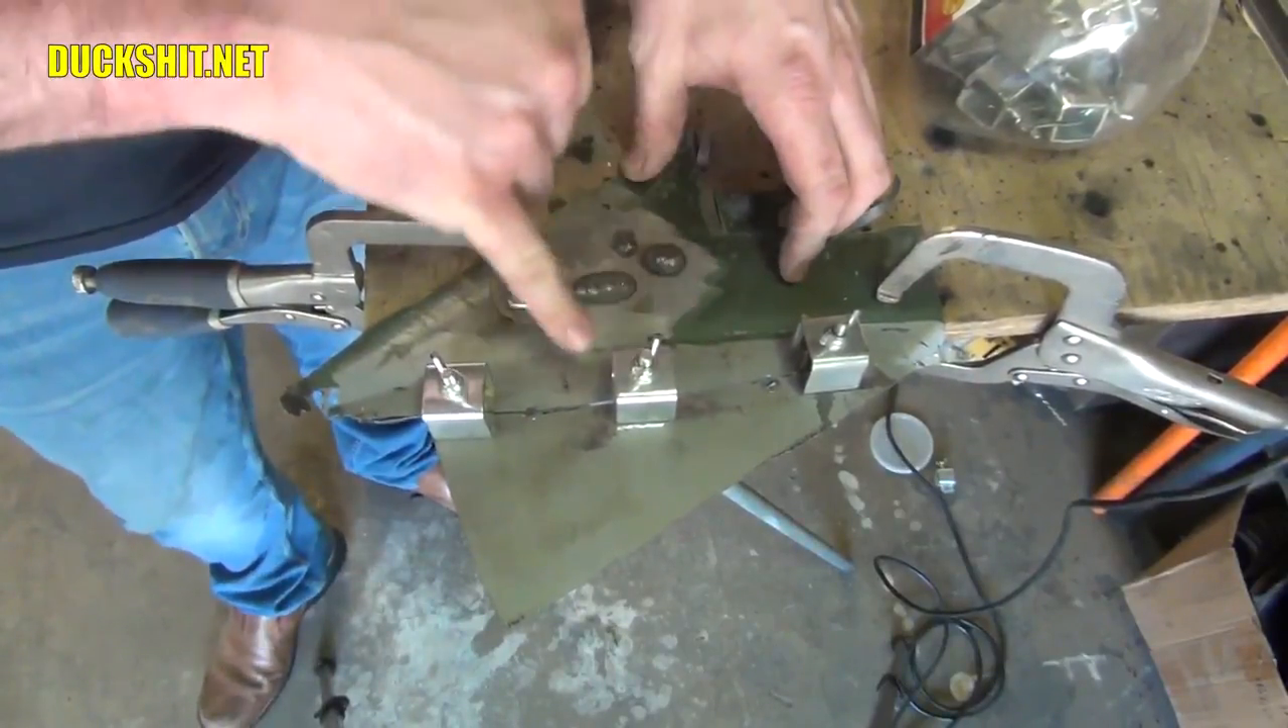As you can see right here, we've got all three of these panel clamps in place.